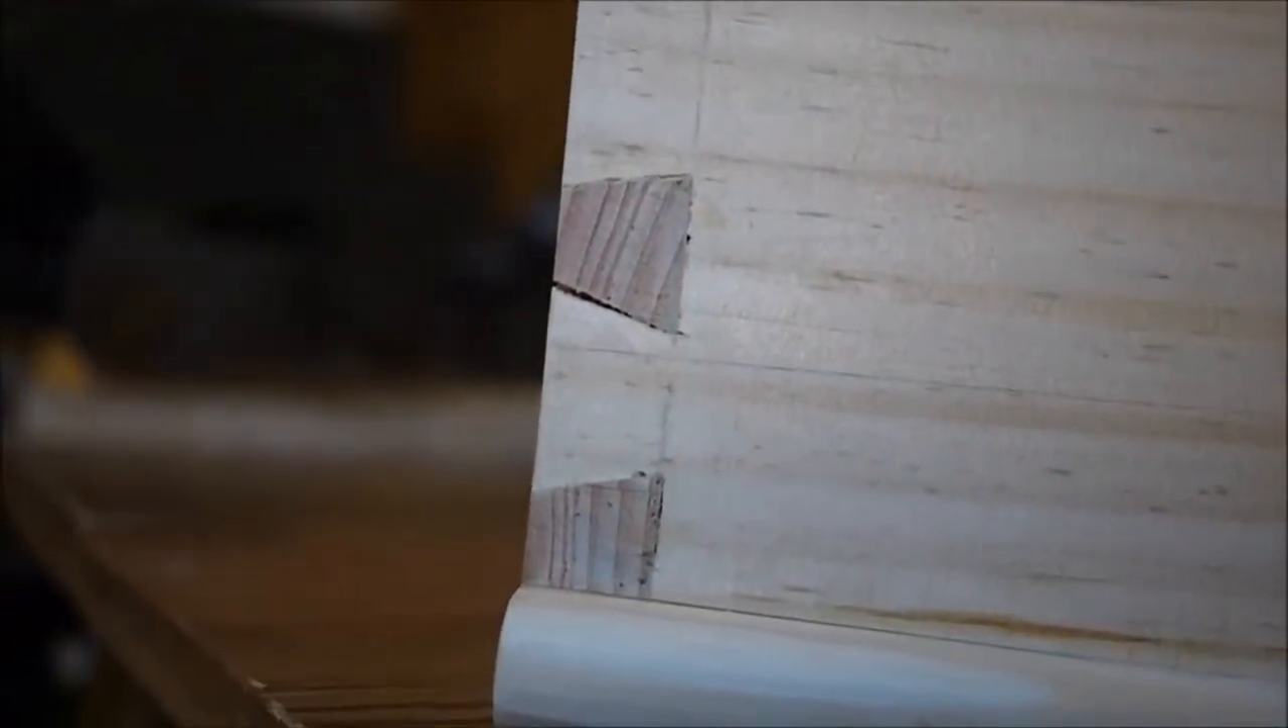I made it out of pine, and here are some of the dovetails I made. Some of them are pretty poorly fit.